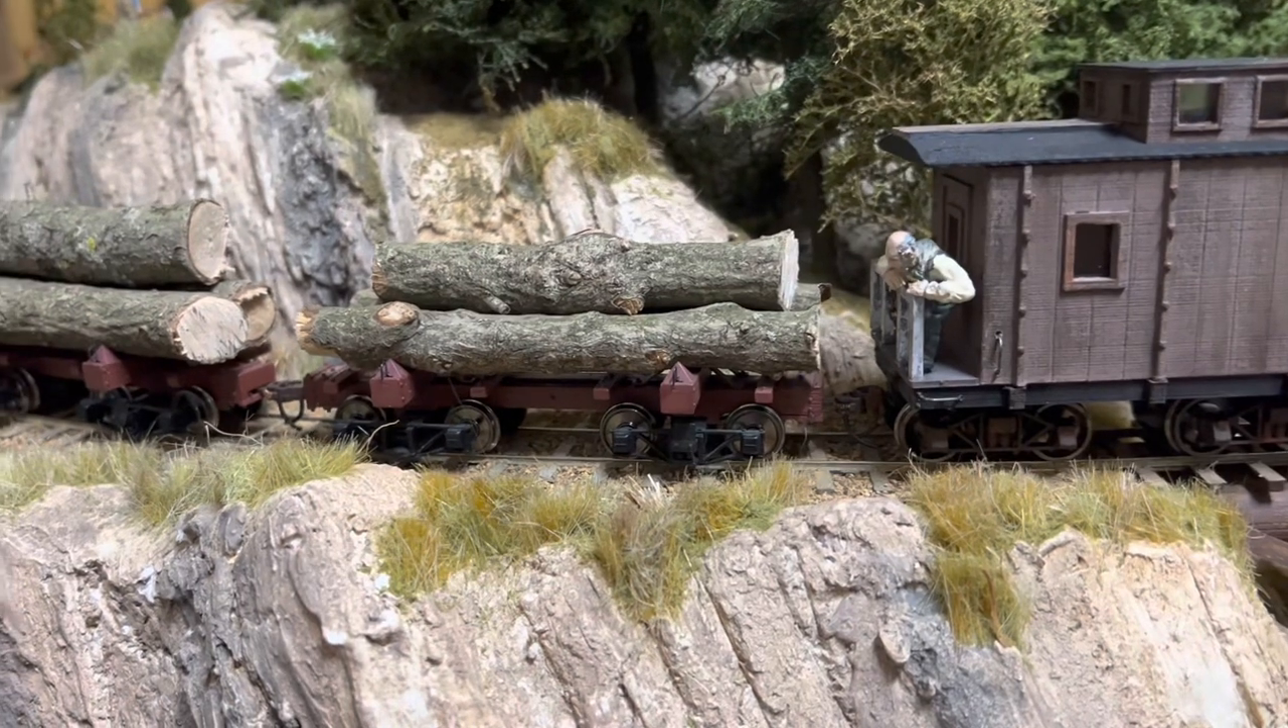I got my end railing put in. Added a conductor who's leaning over the railing. Looks like he's checking out the truck on the car in front of him.